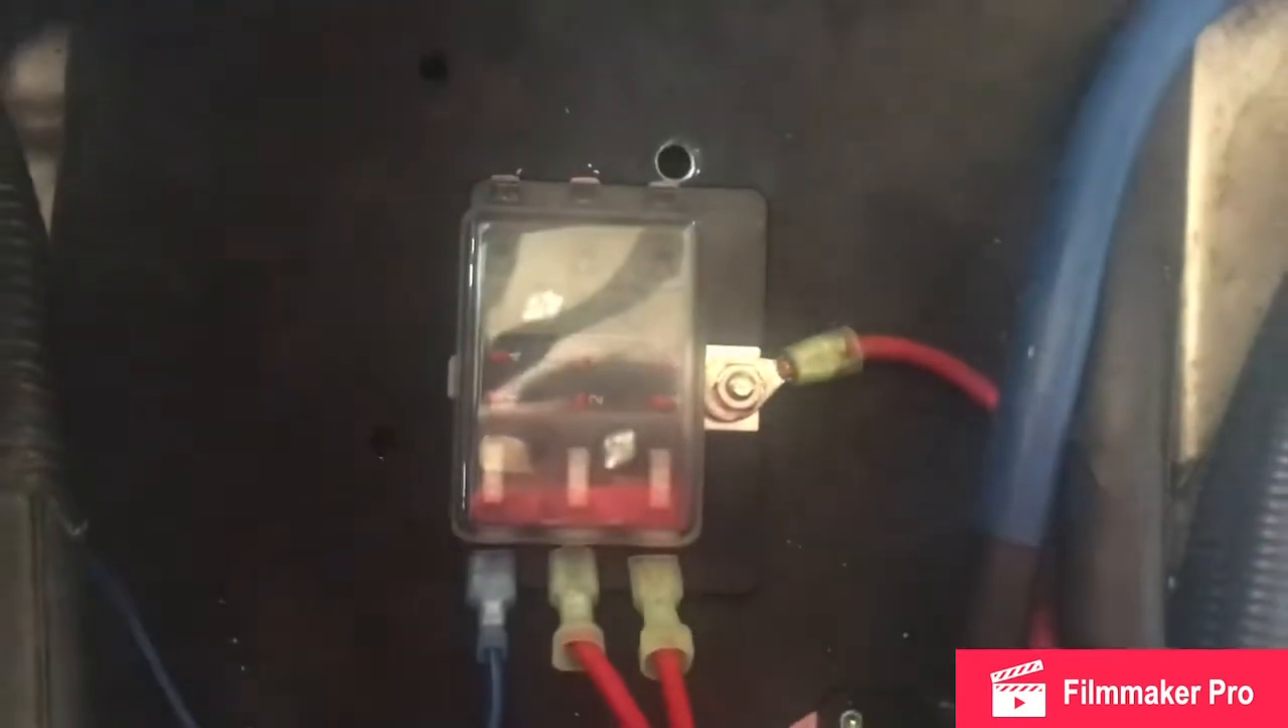We've actually created a new fuse panel underneath the hood.